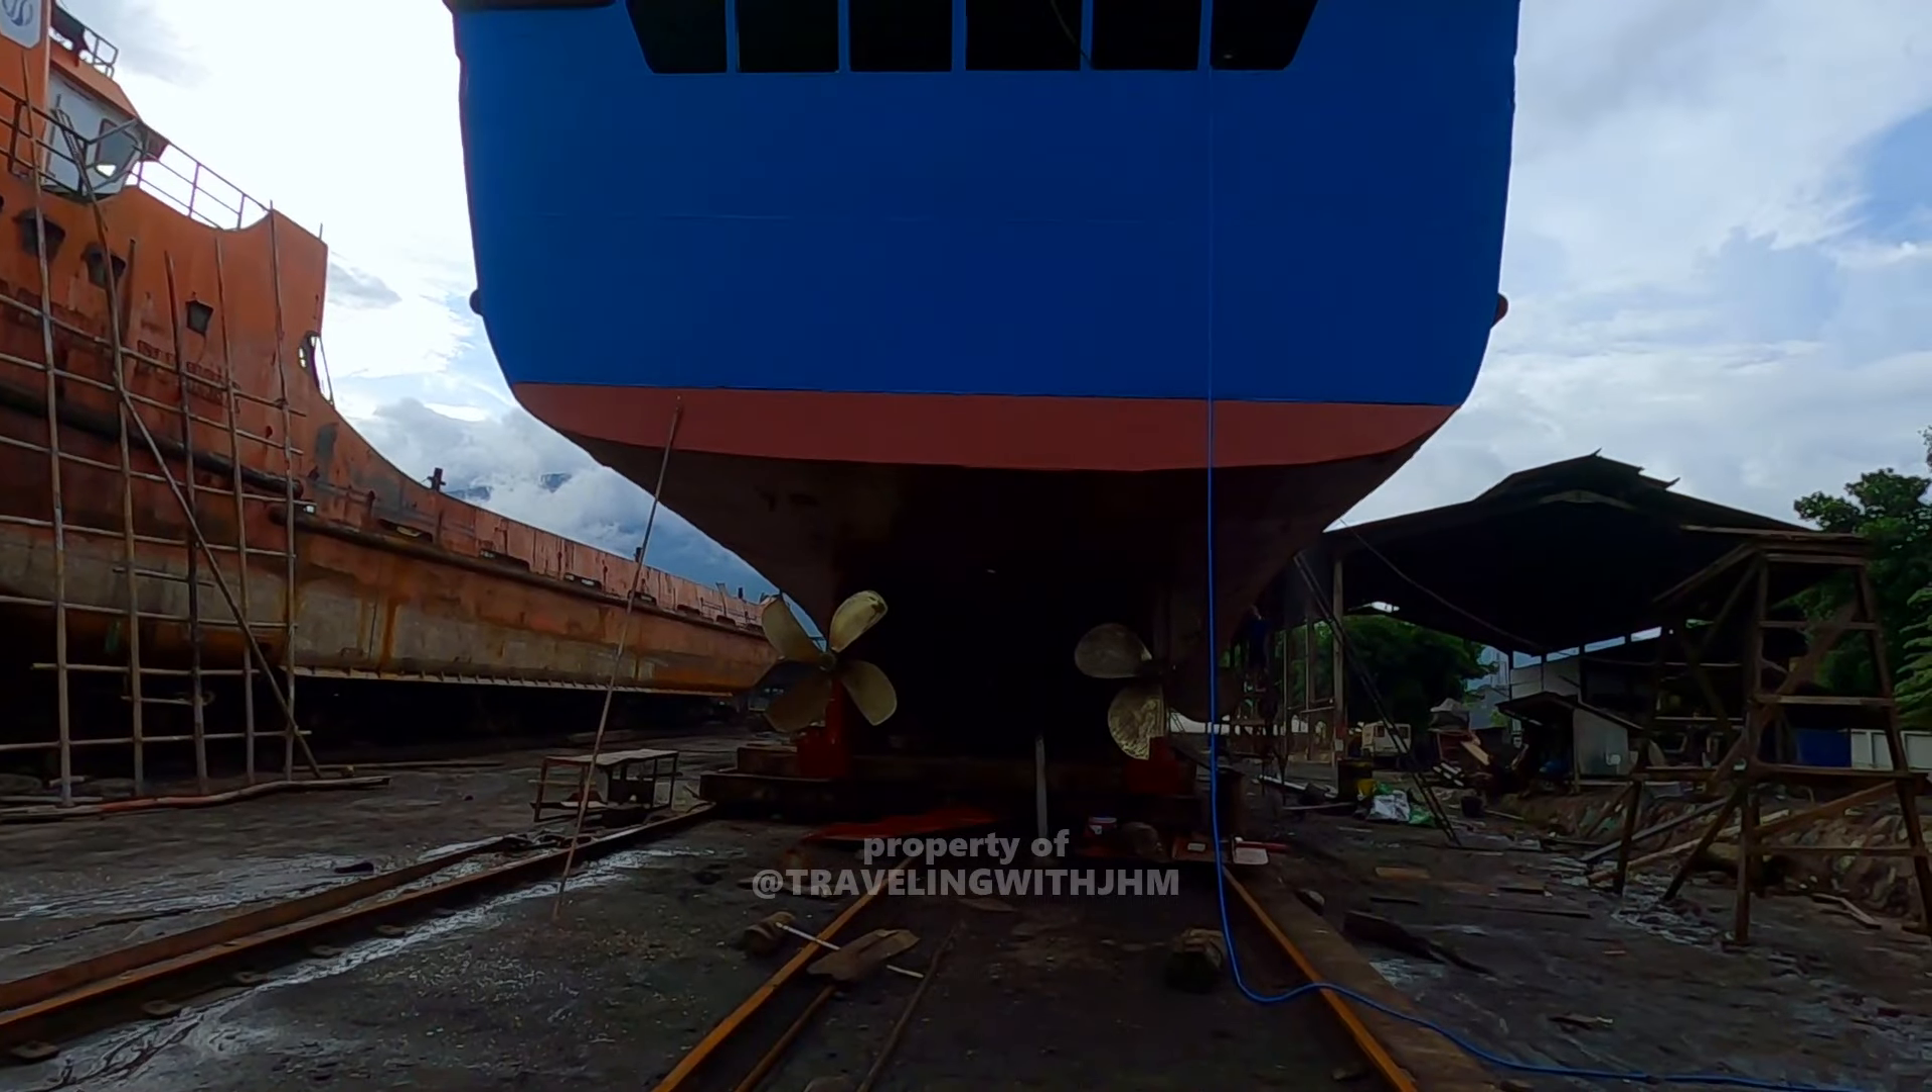Propelernya sudah dipasang ini dua-duanya sebelah kiri dan kanan.